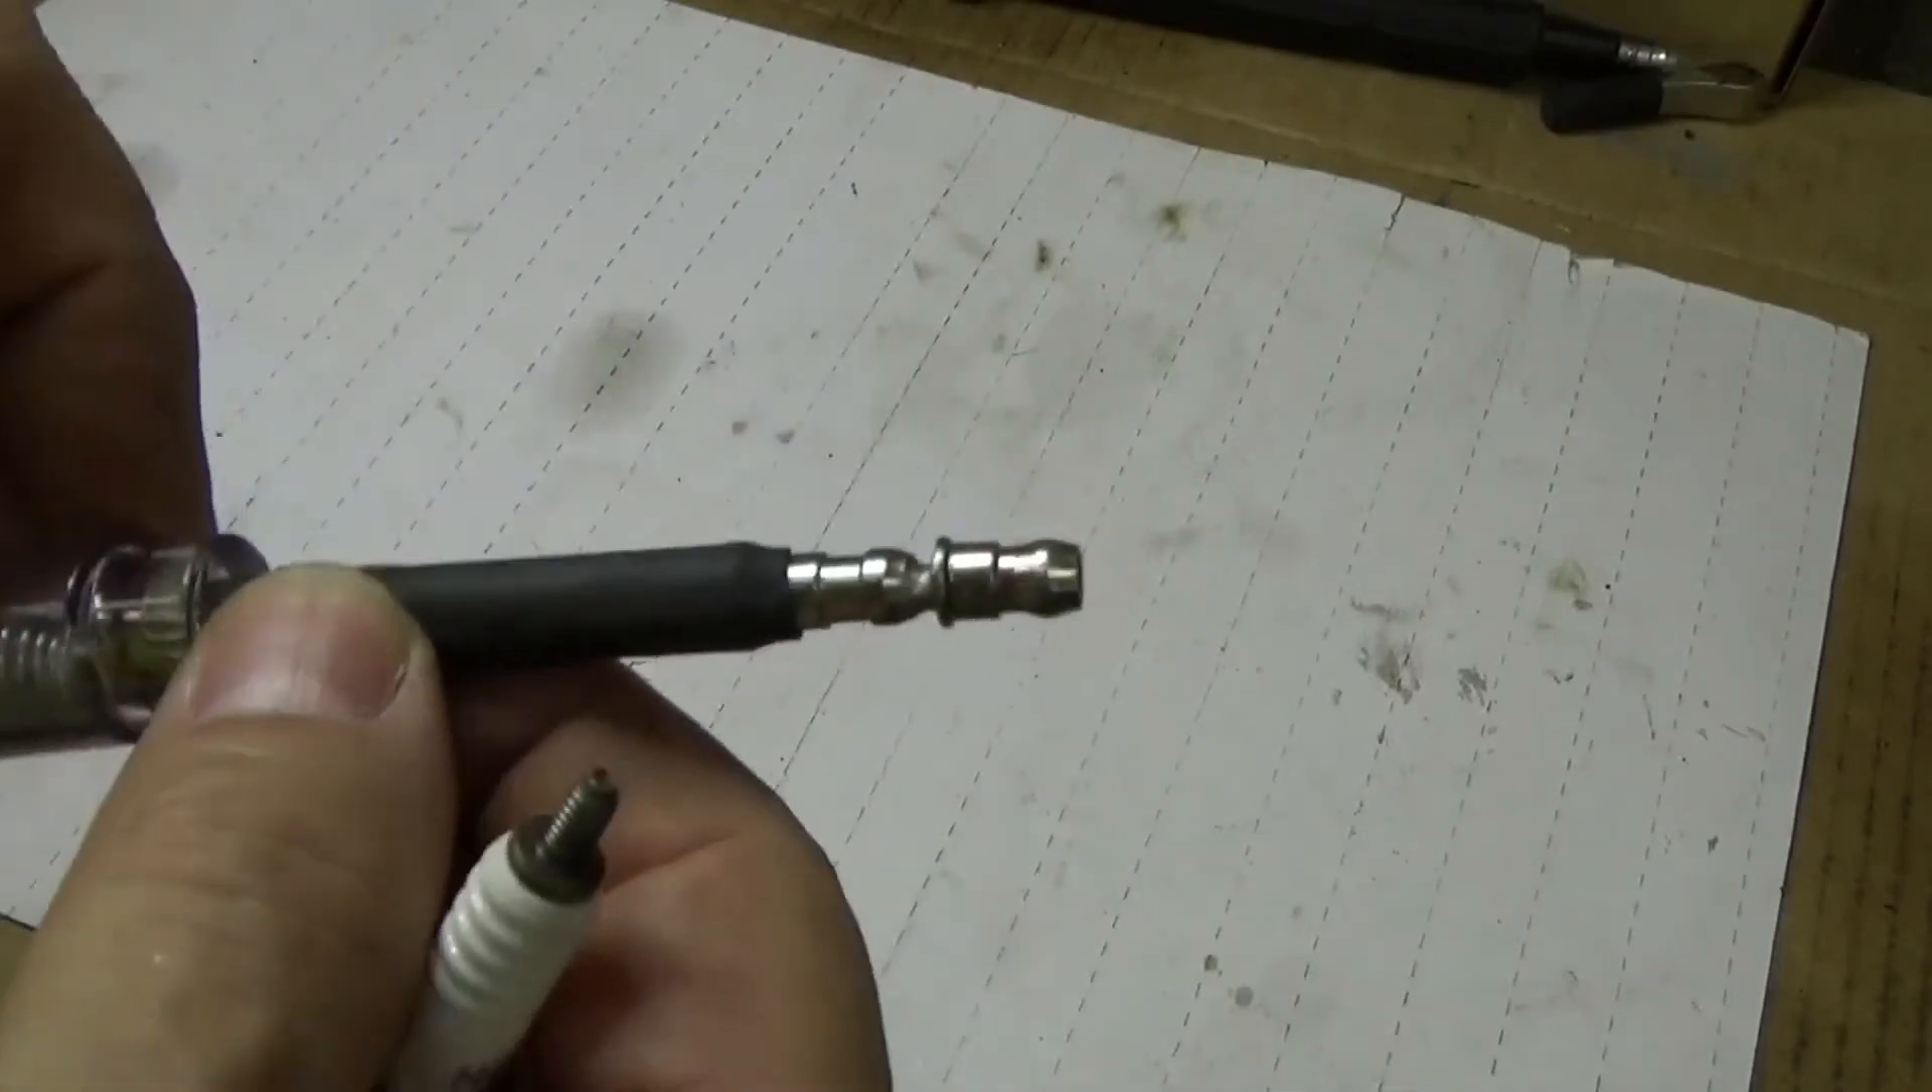Now I also added a piece of heat shrink tubing only because I don't like this long metal shaft that's there.